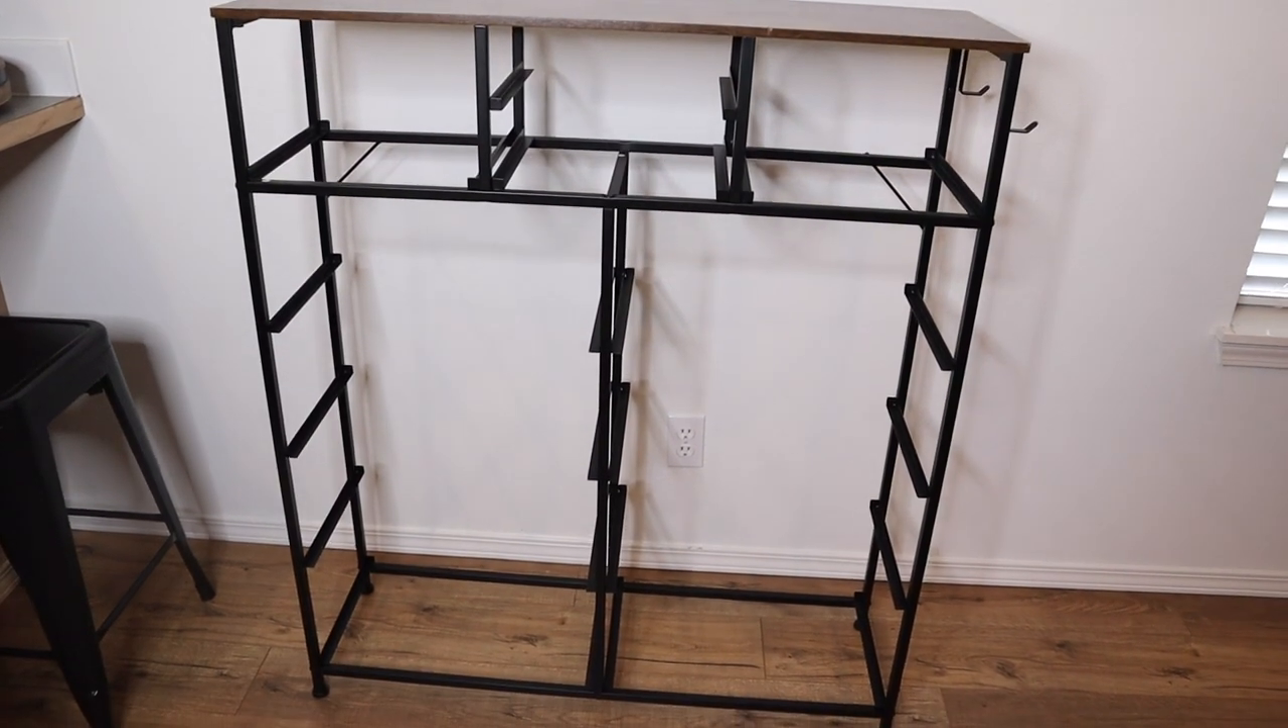We just got the frame completely set up.